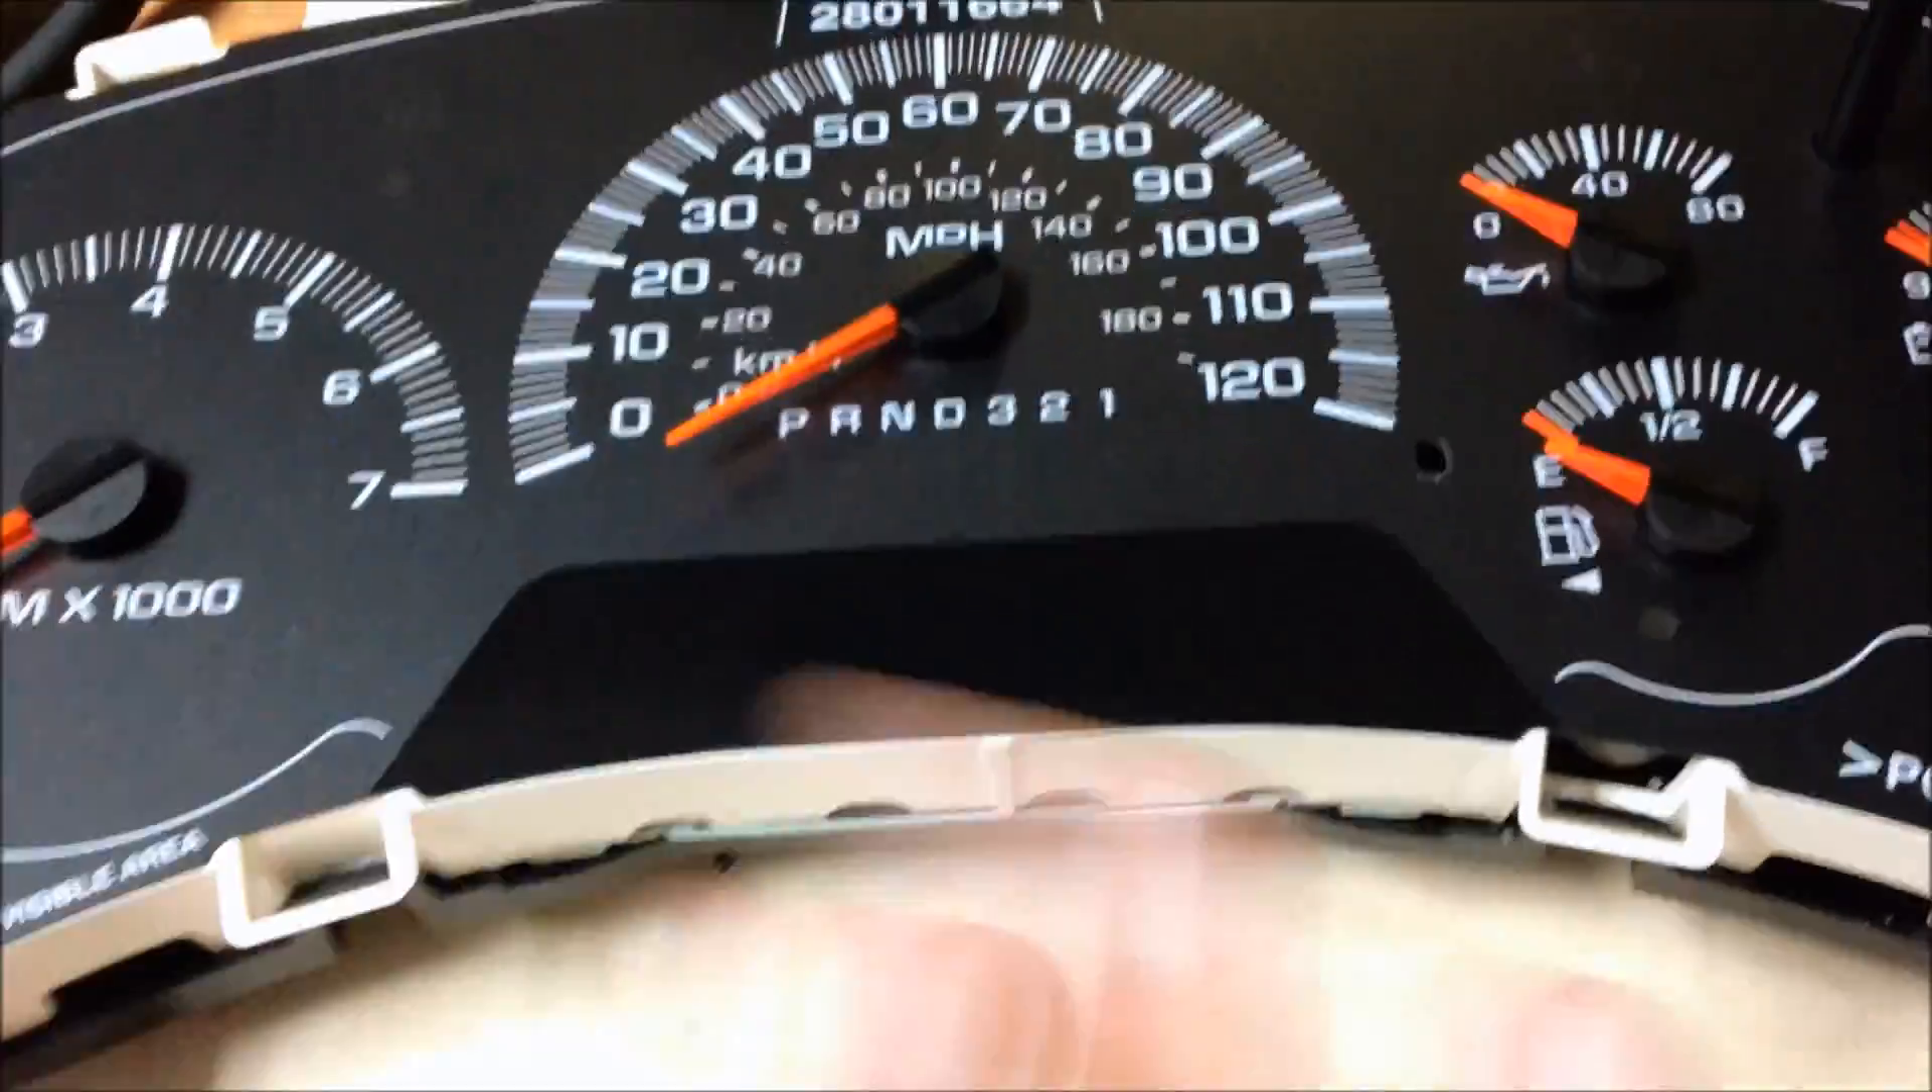Alright guys I finished putting the needles on and I carefully peeled the tape off.